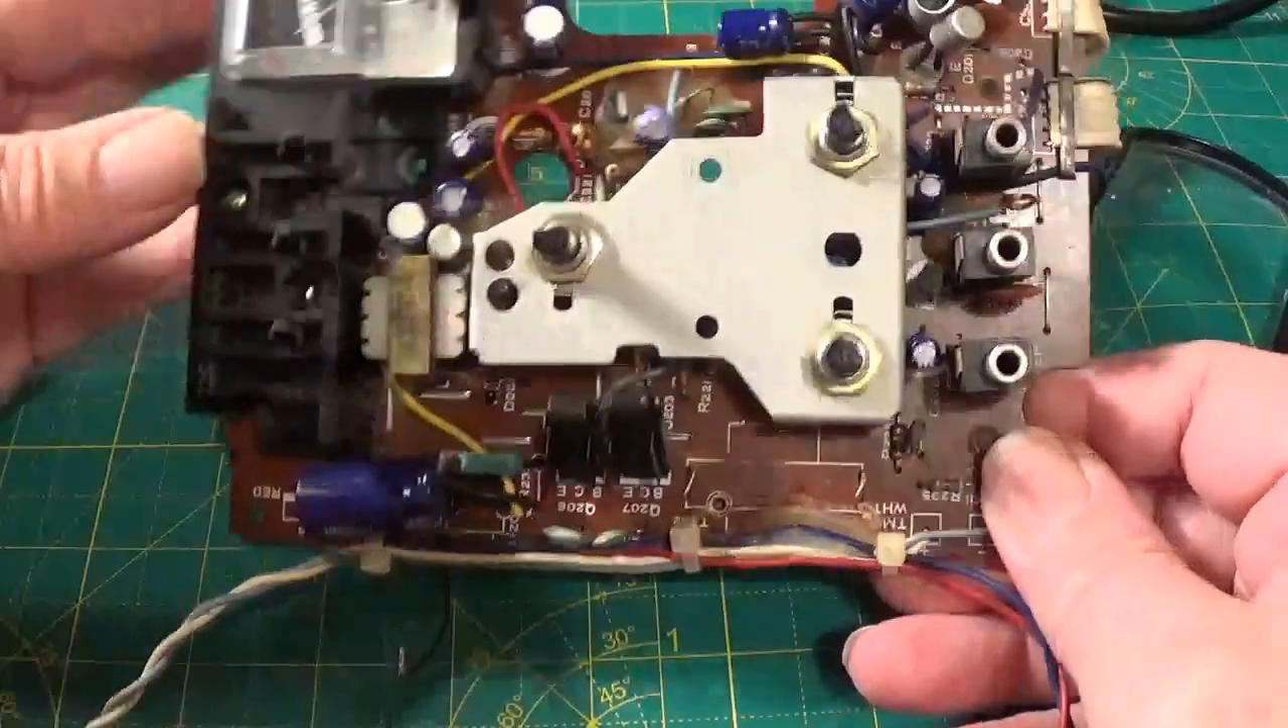Here we are with the board out.